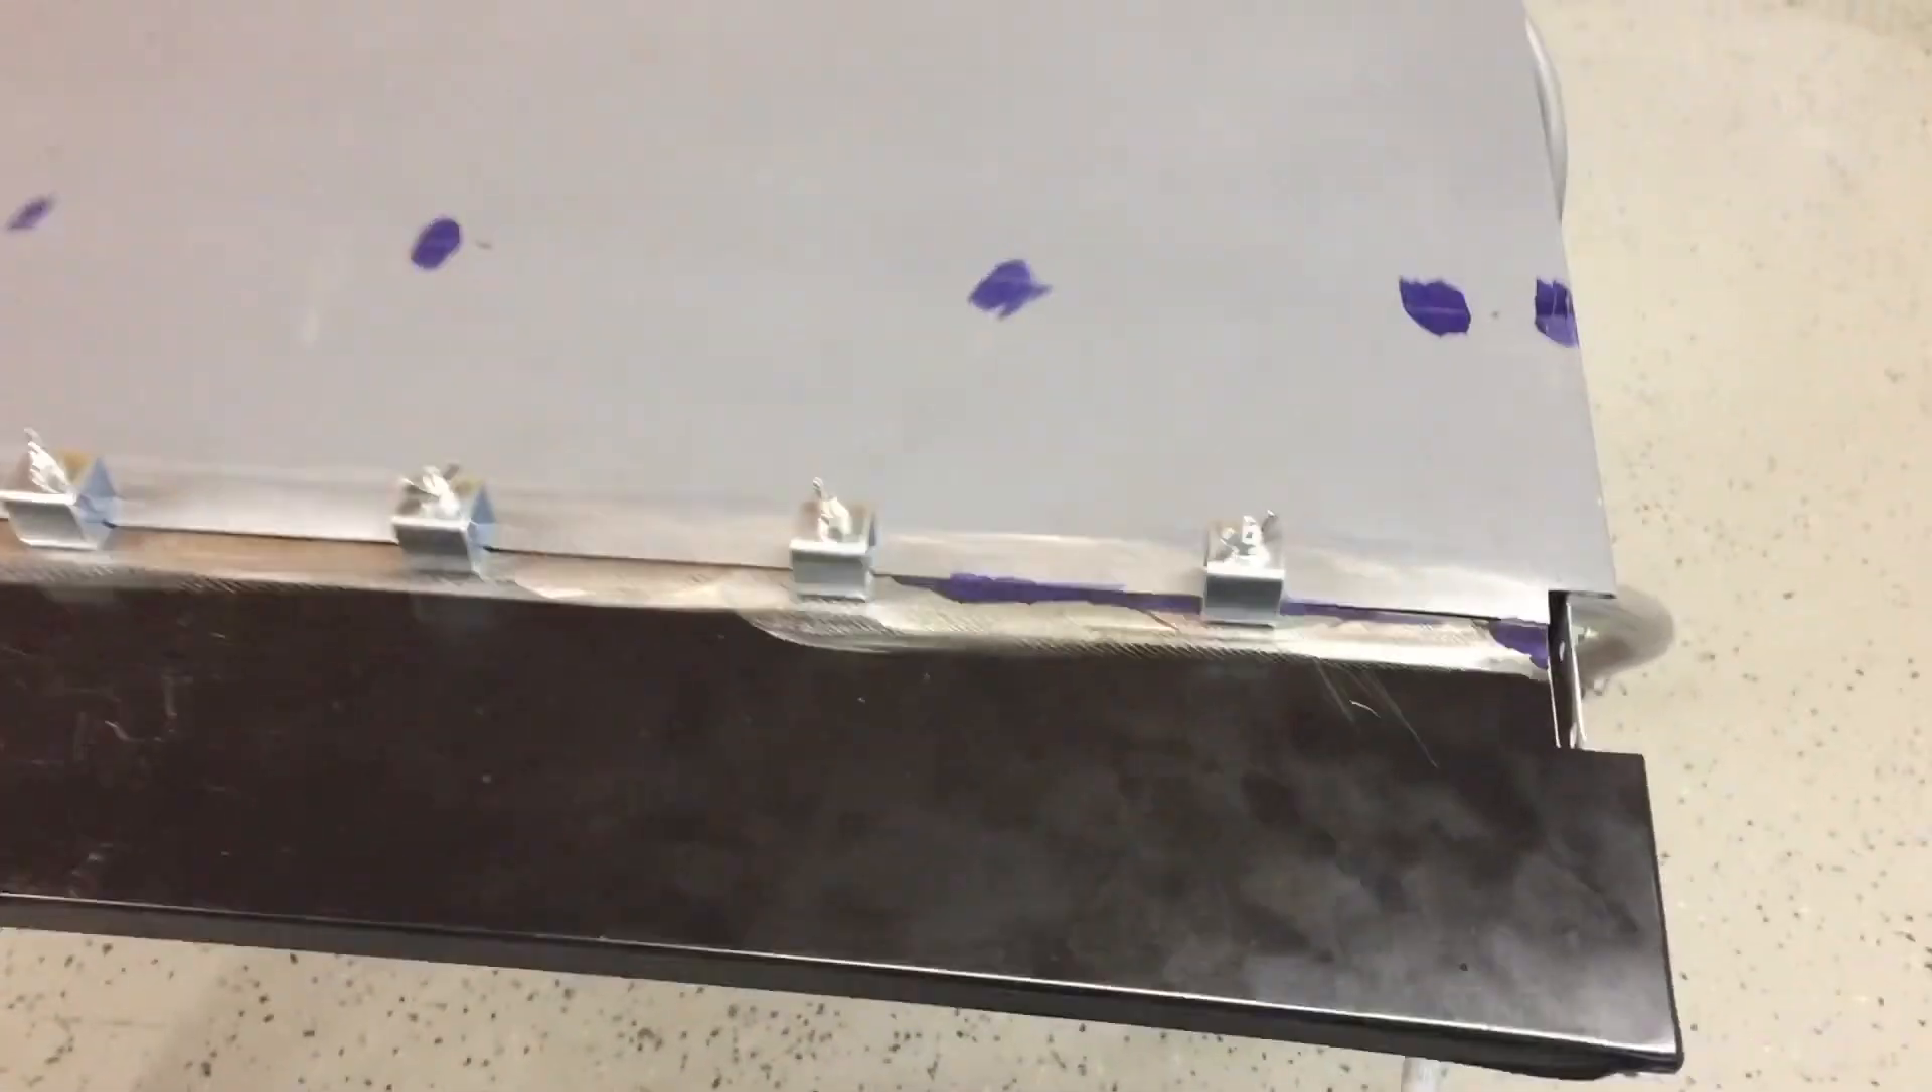I've got a bunch of these pinch clamps holding the bottom patch panel to the bottom of the door.